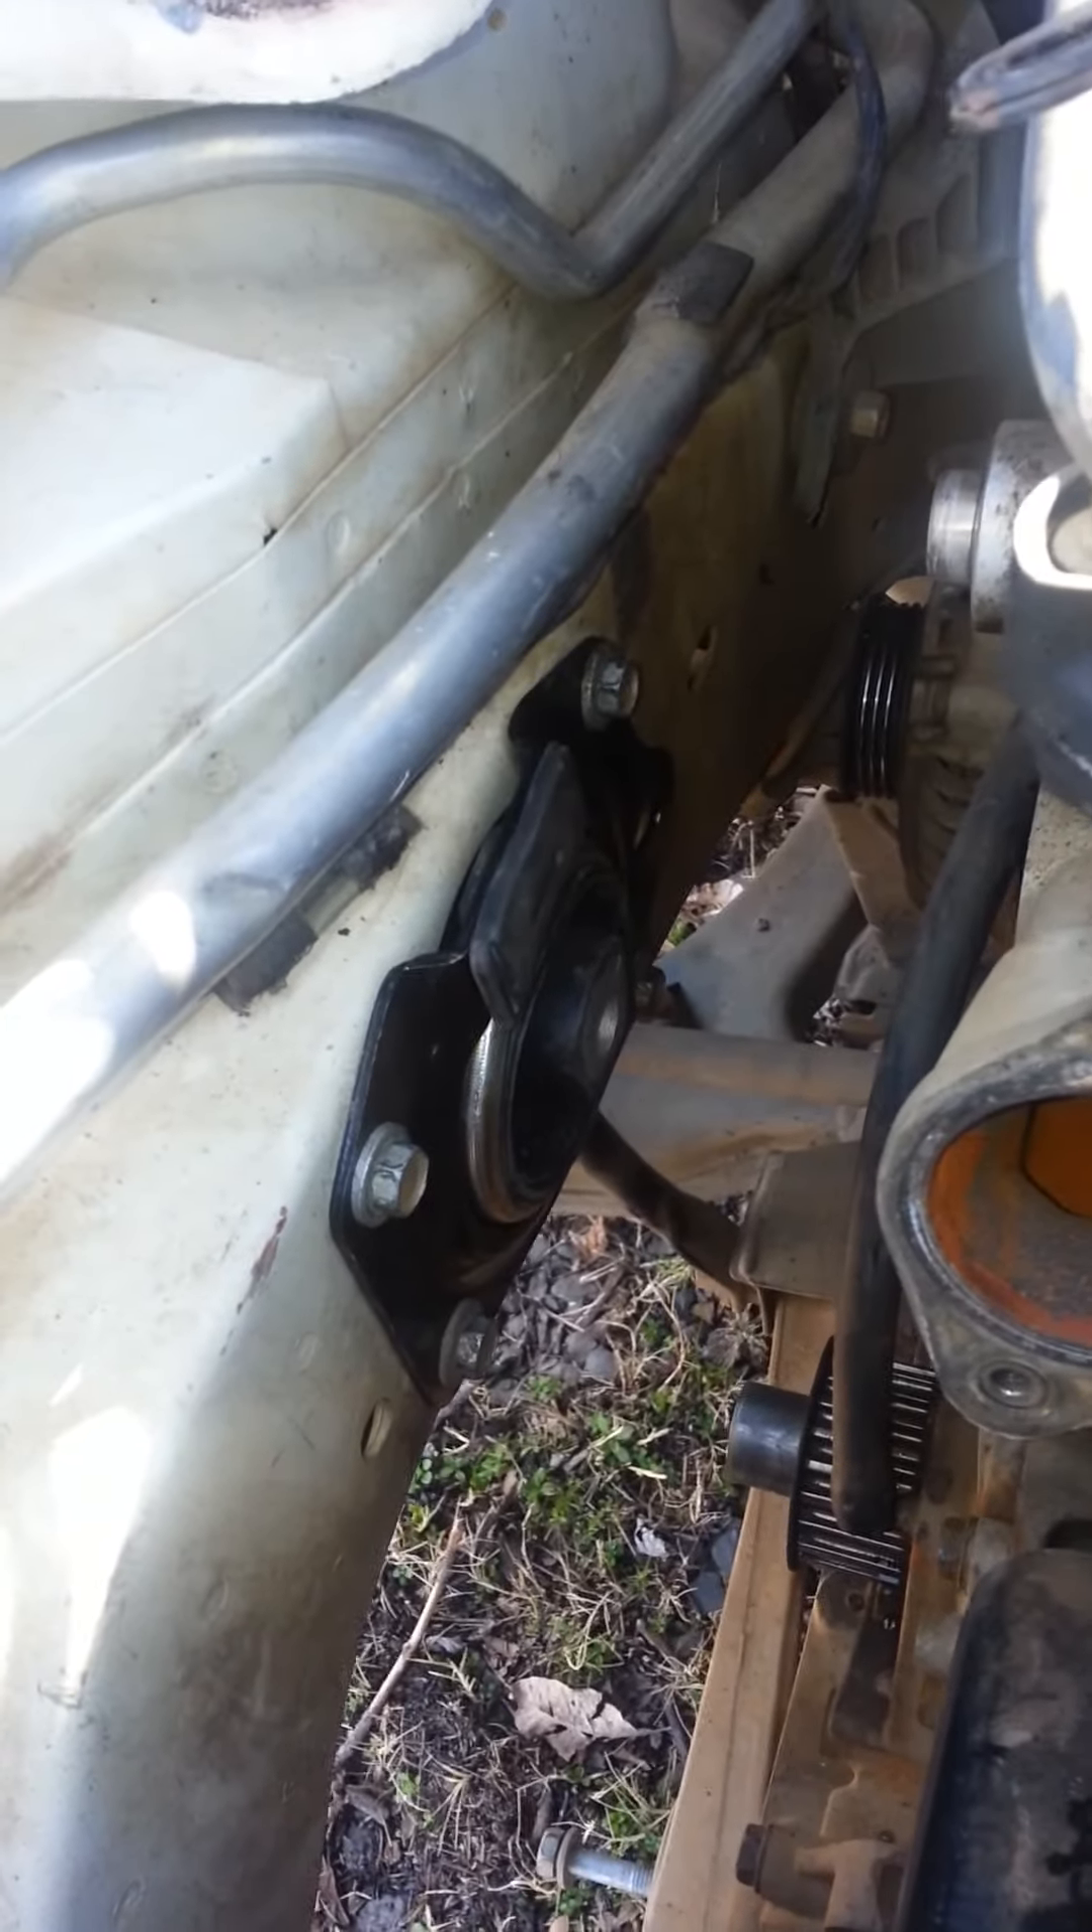I just got this main engine mount put in.